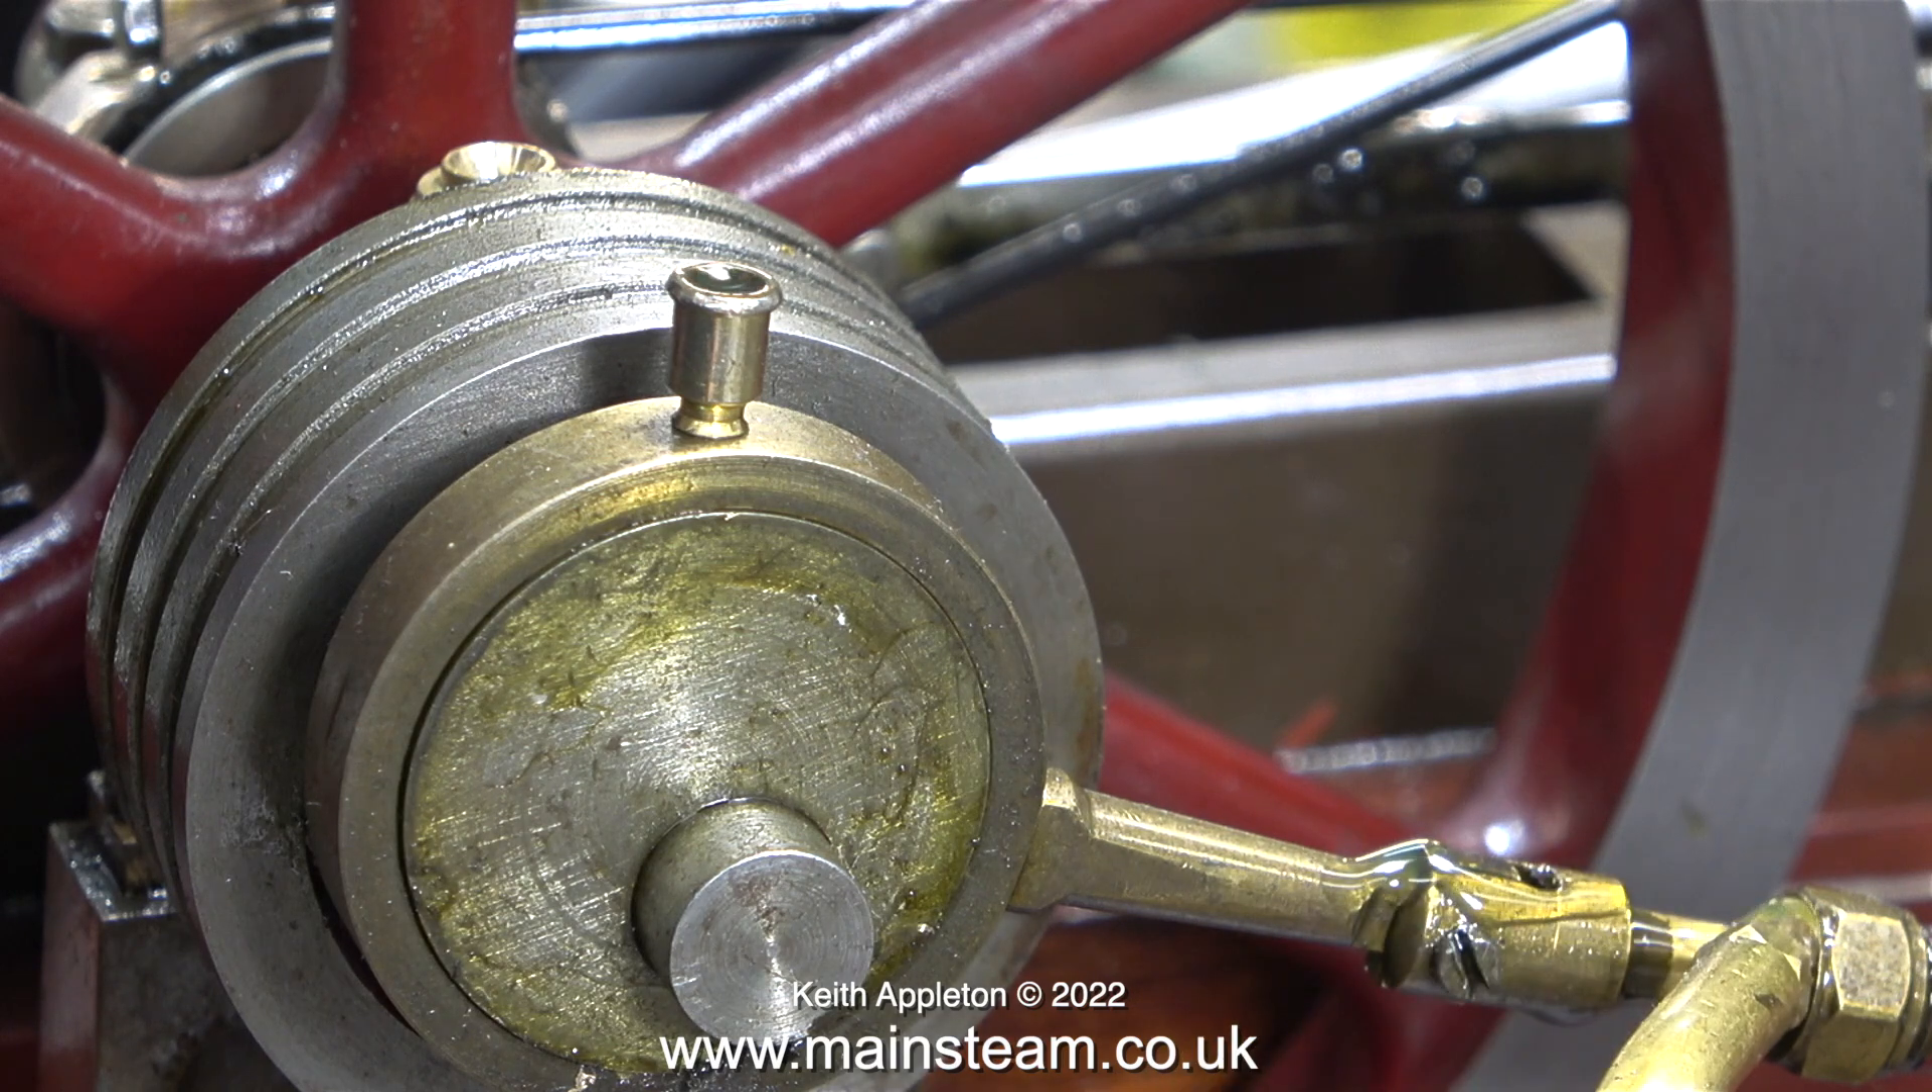And here is the oil cup that I fitted.